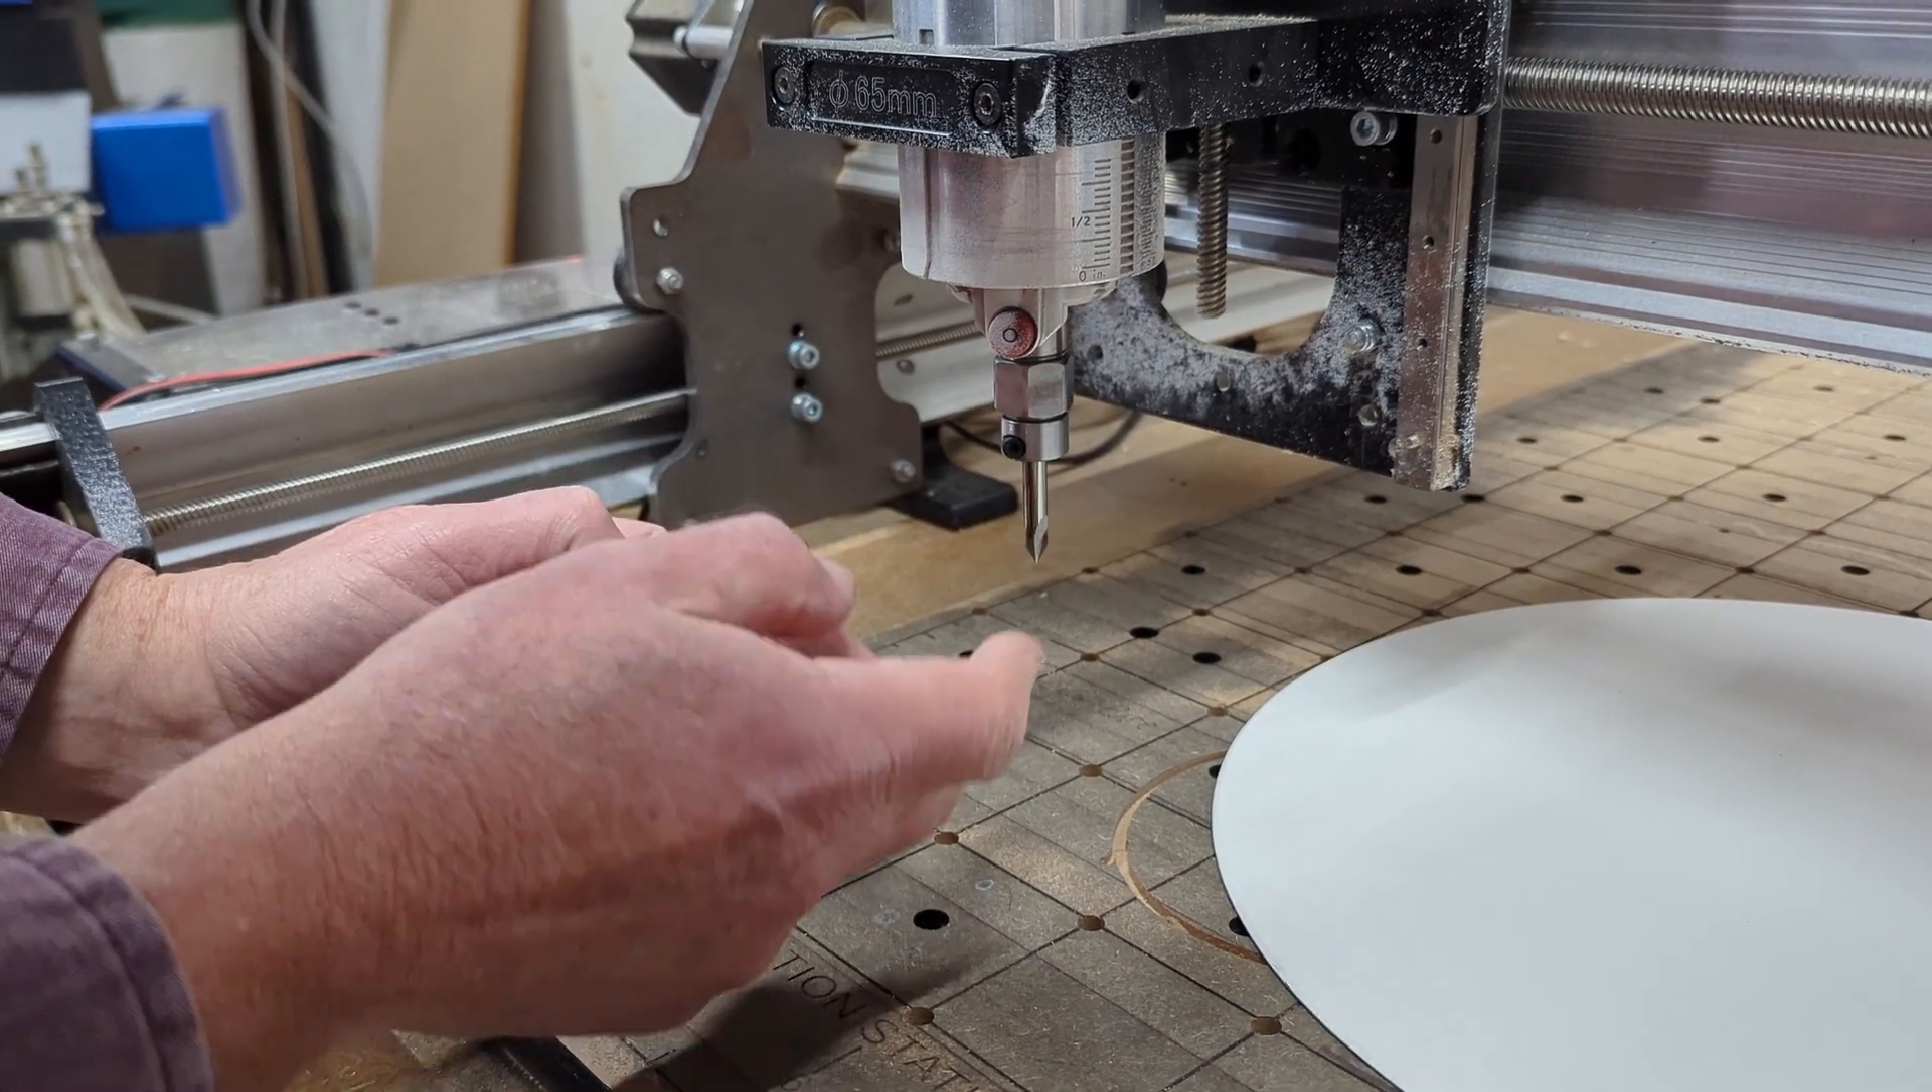I'm going to take that bit out and I'm going to put this V-bit in just like that. And bam, that's all done.